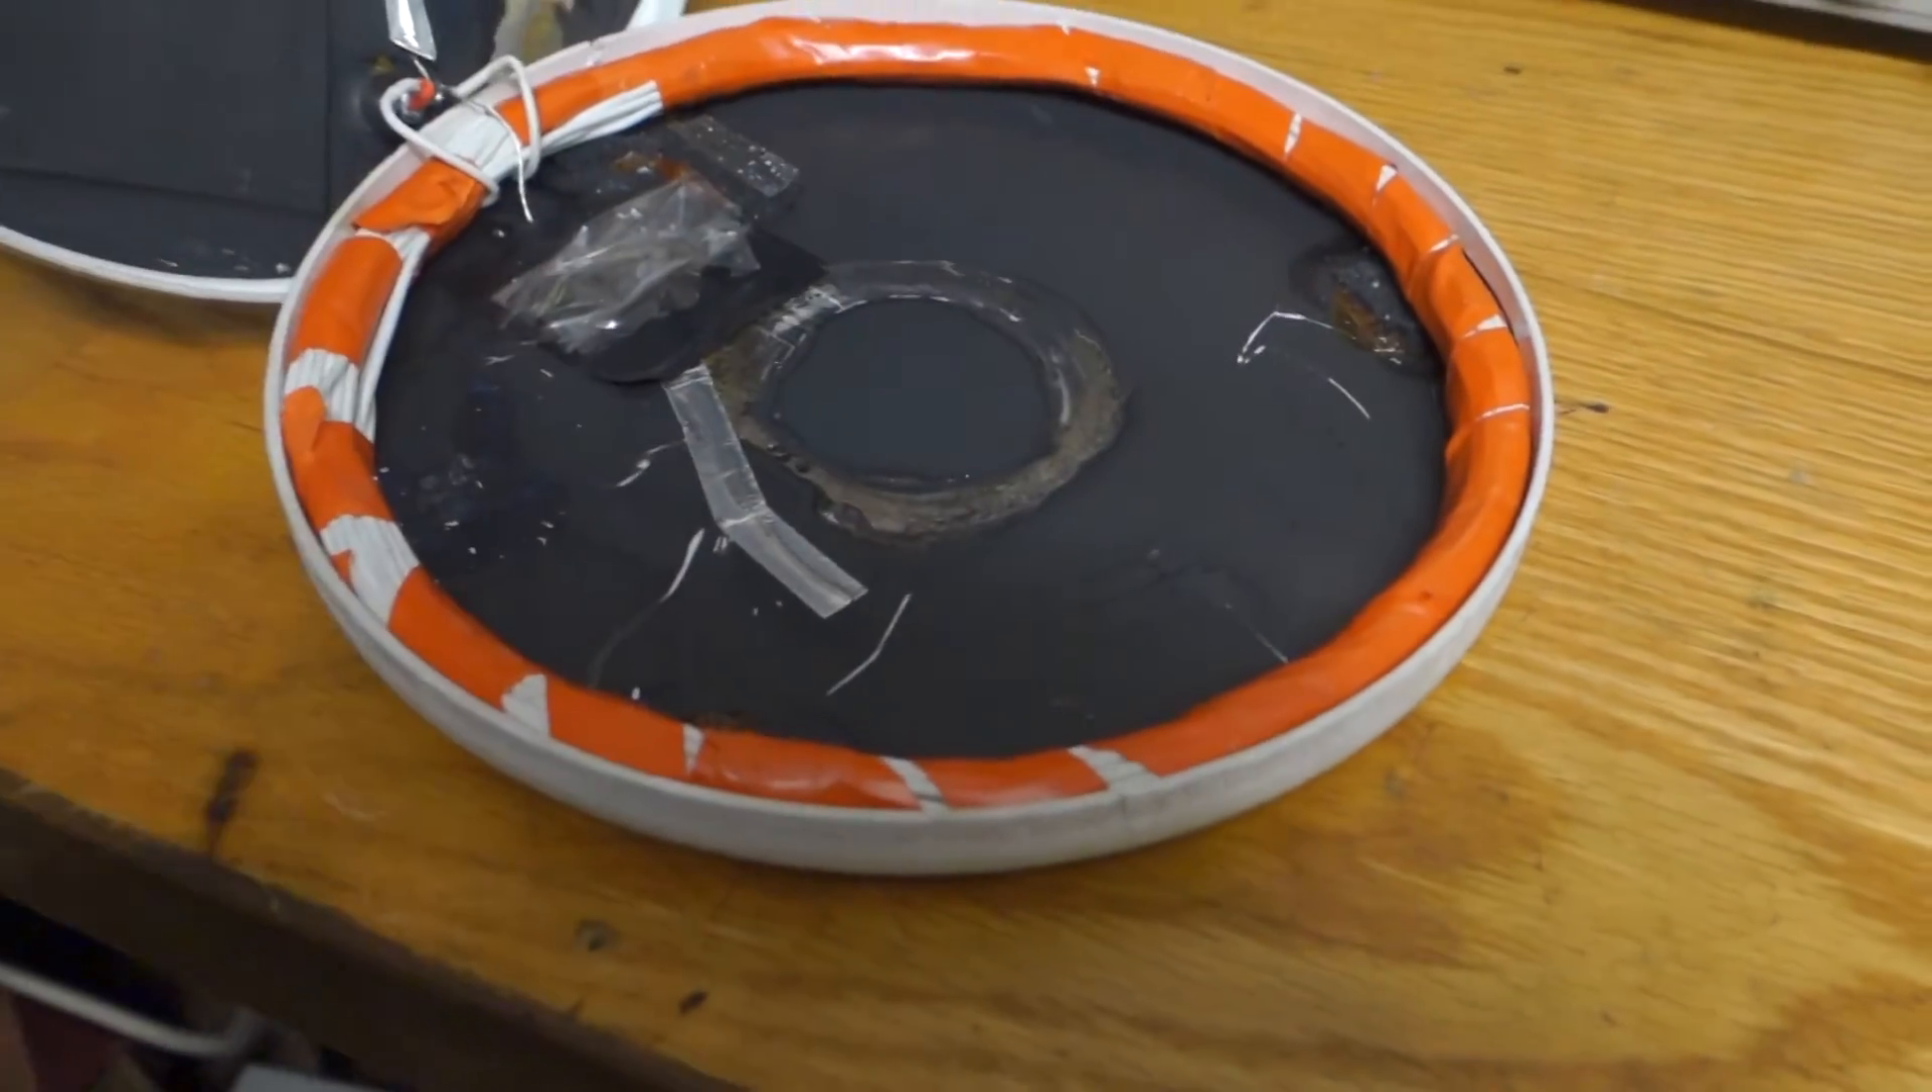I haven't actually glued the covers back on together back together yet.